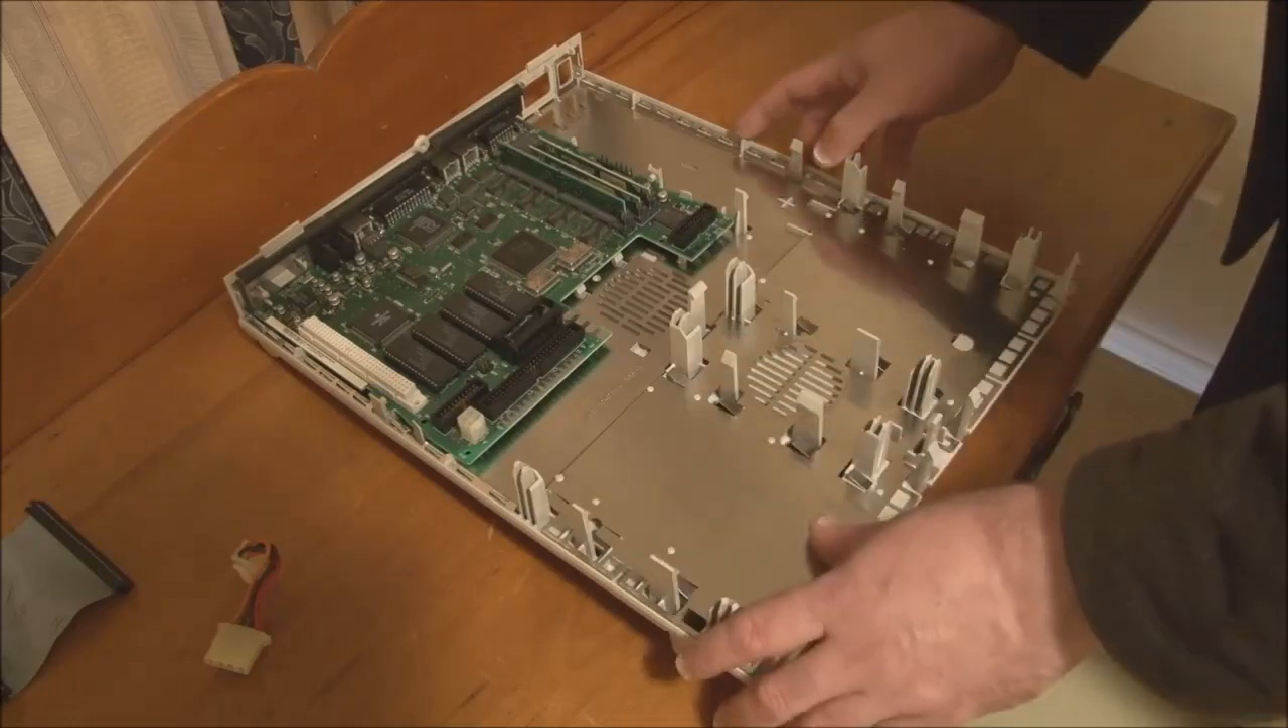Next up, well, the last thing really in fact to remove is the logic board itself.